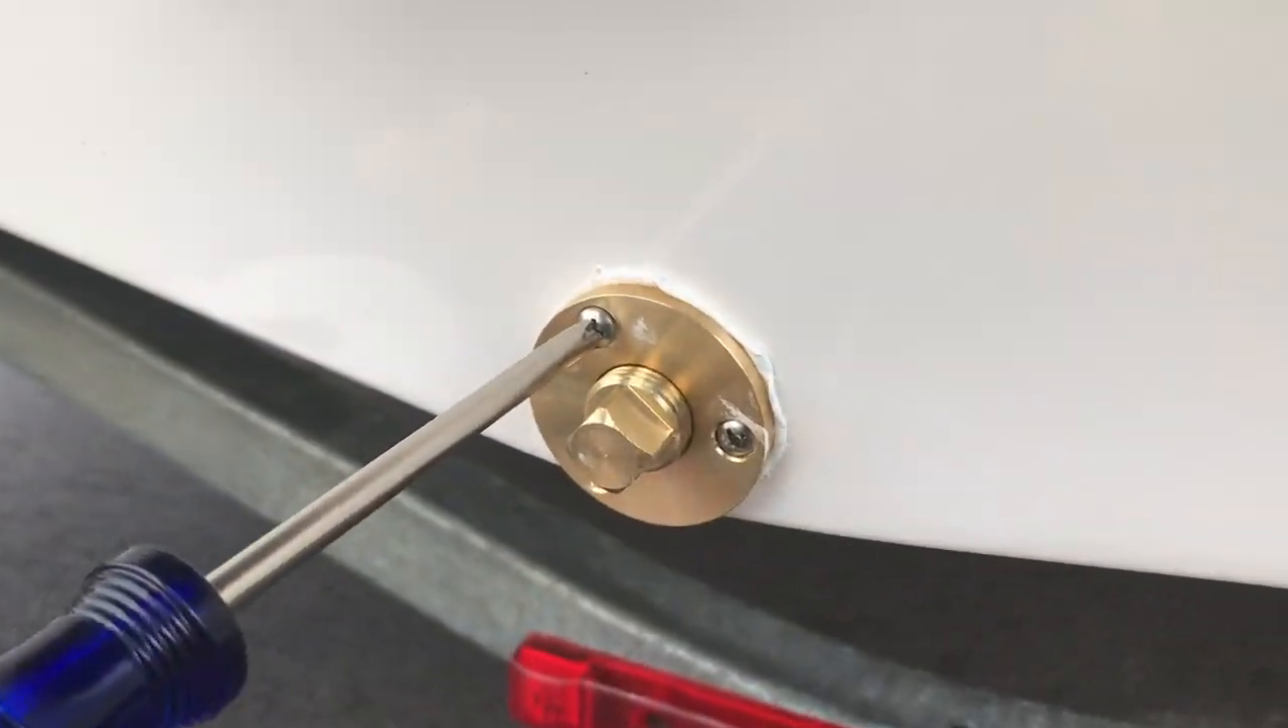So I got the first screw in. I got the other one going.